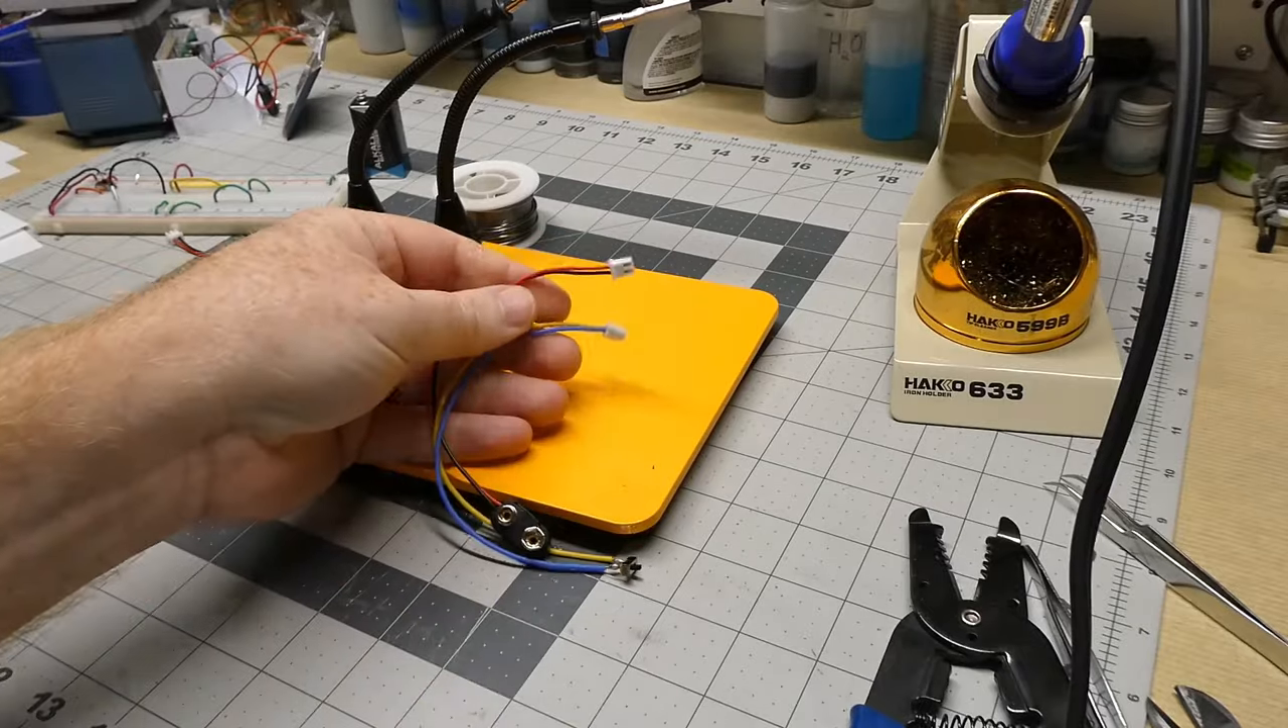So I've got a couple of cables here that I've started putting some connectors on.